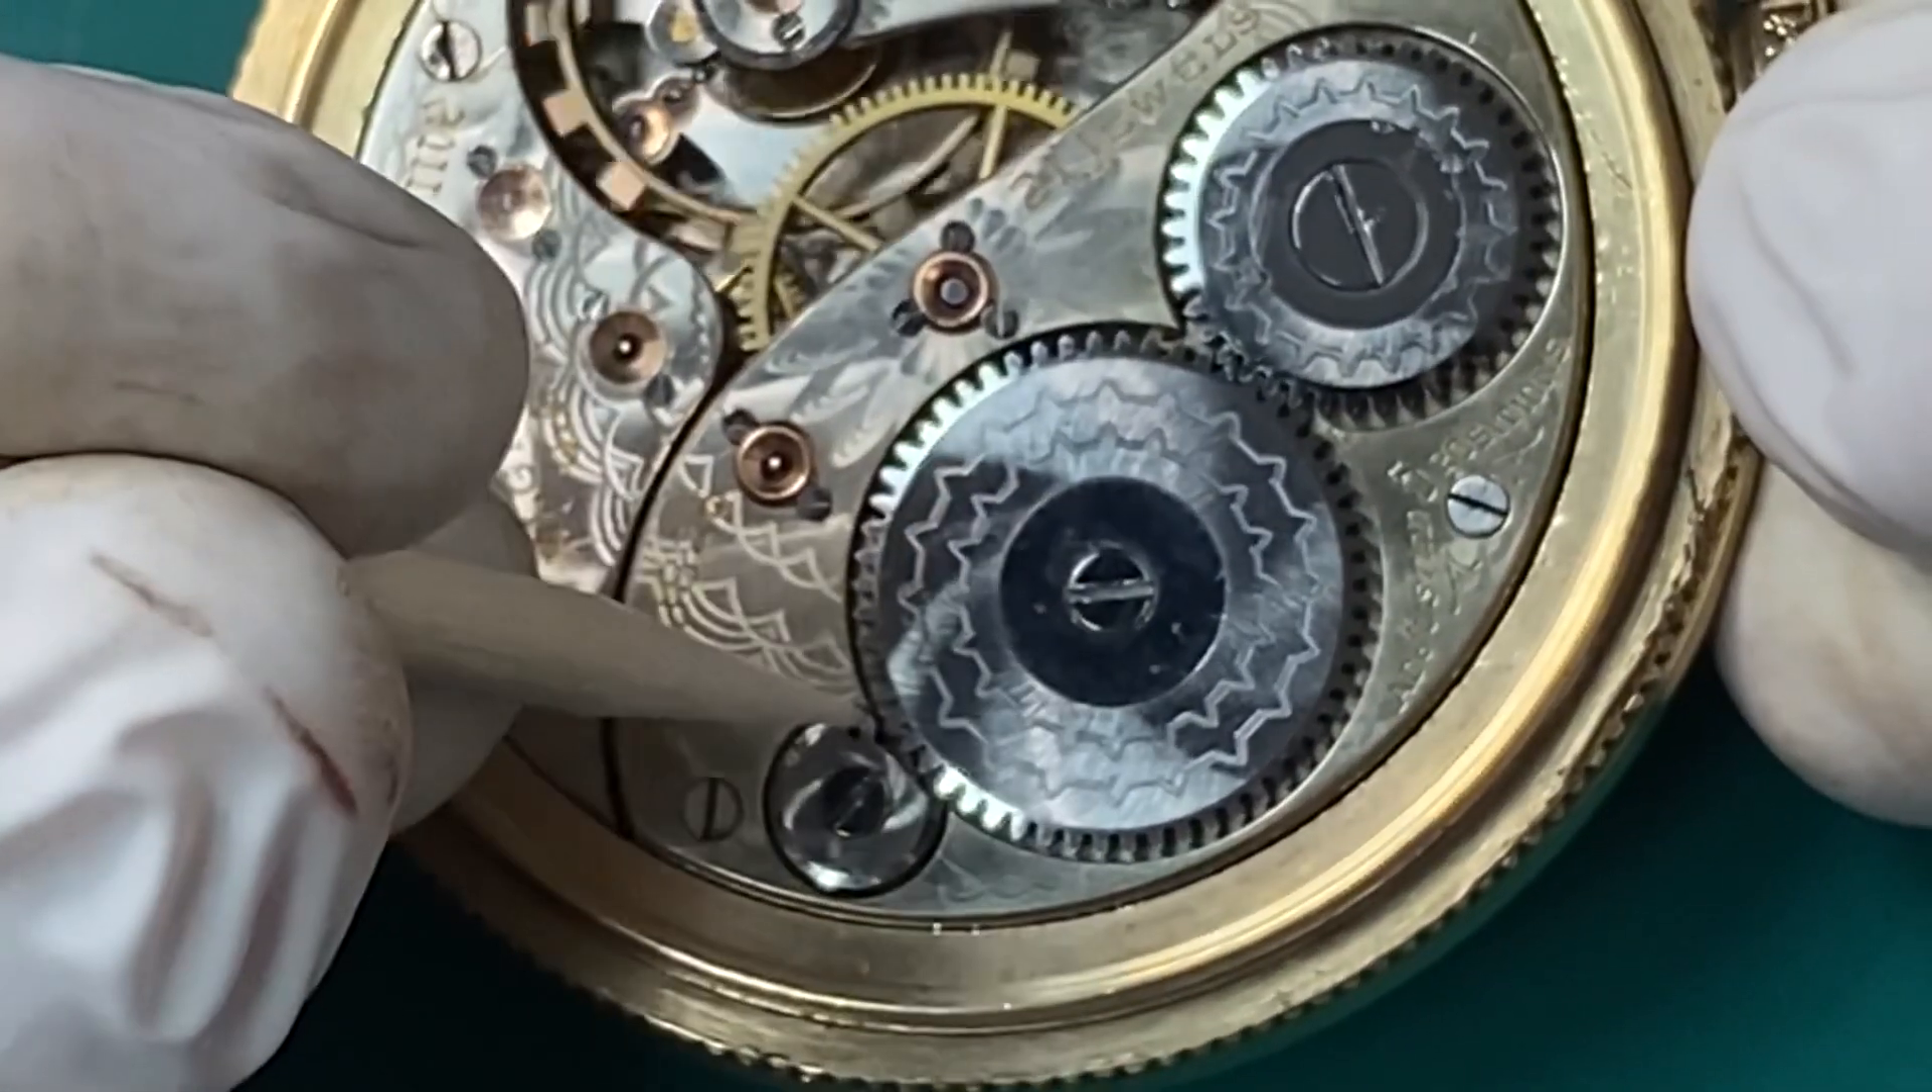And this is a 21-jewel railroad-grade Elgin Father Time made in 1911. Now we have the back cover off.